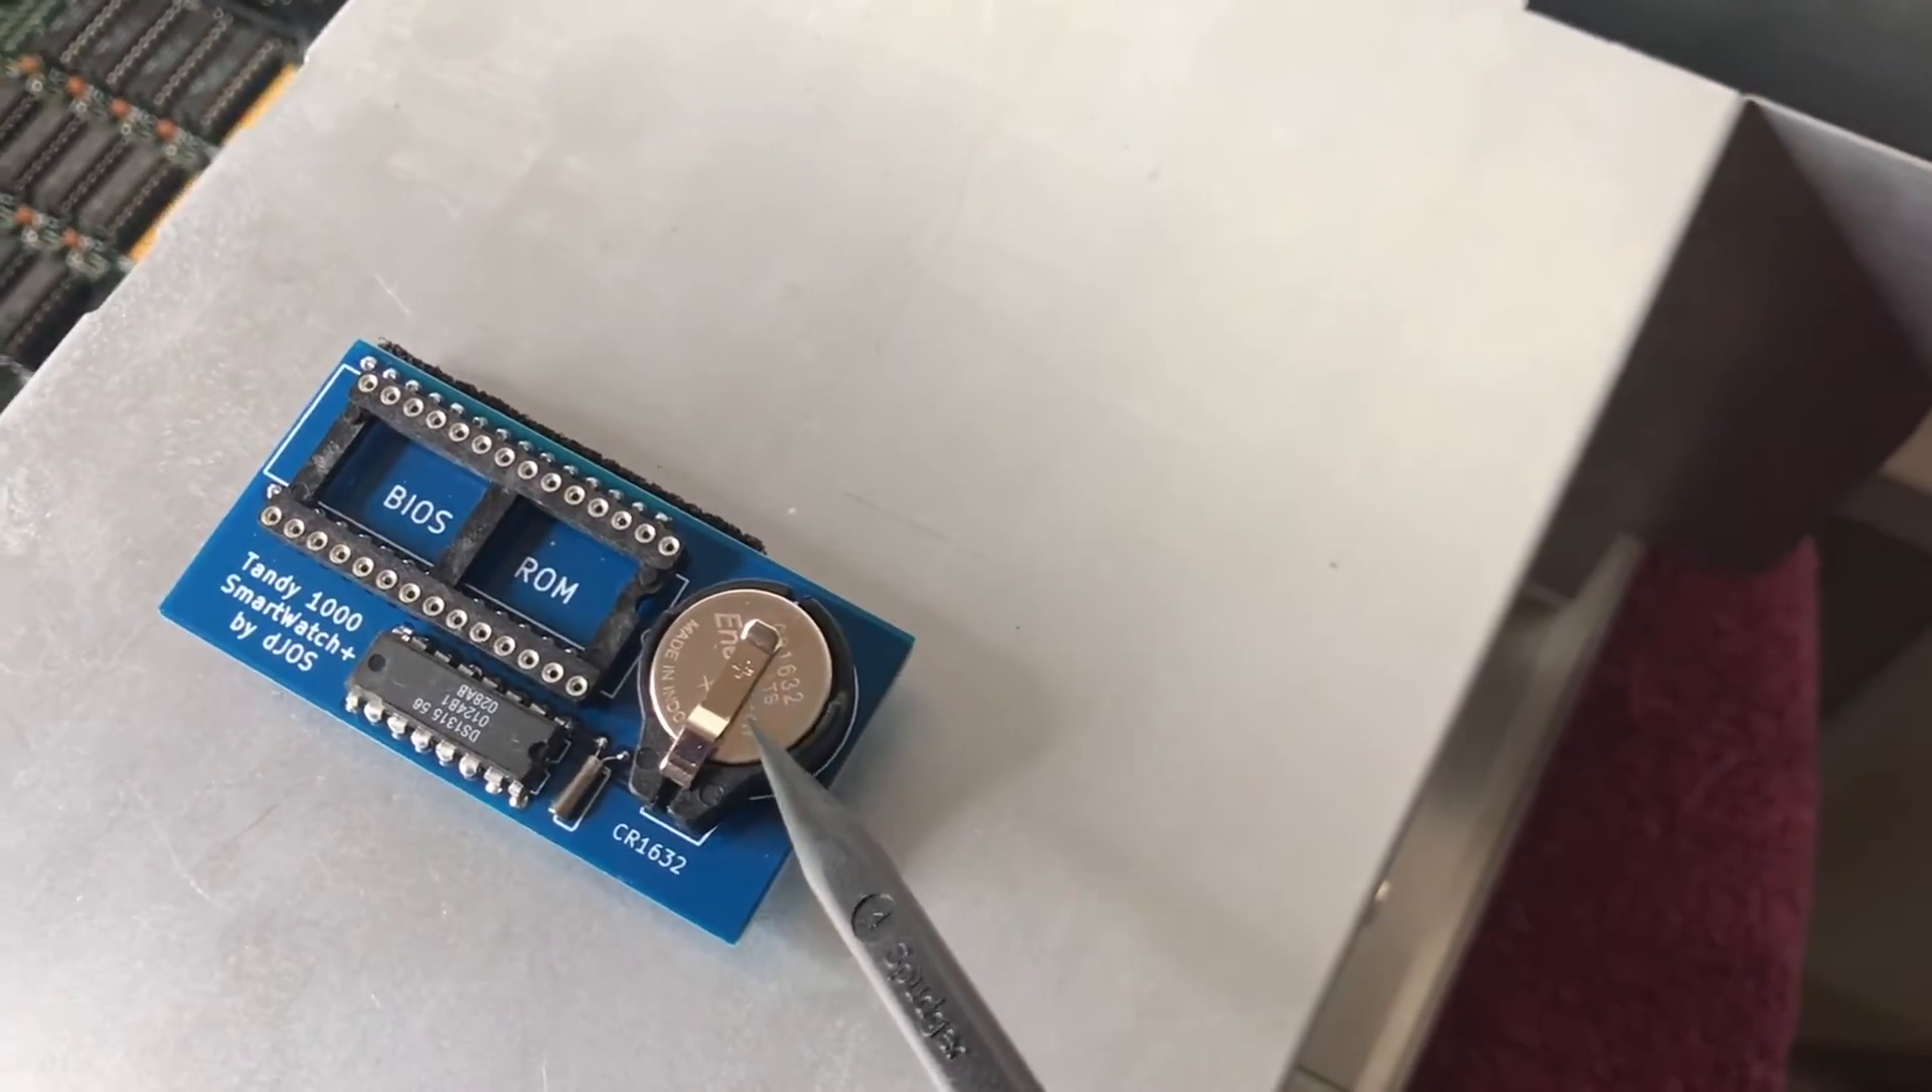I have got the battery, the CR1632, installed into the real -time clock.